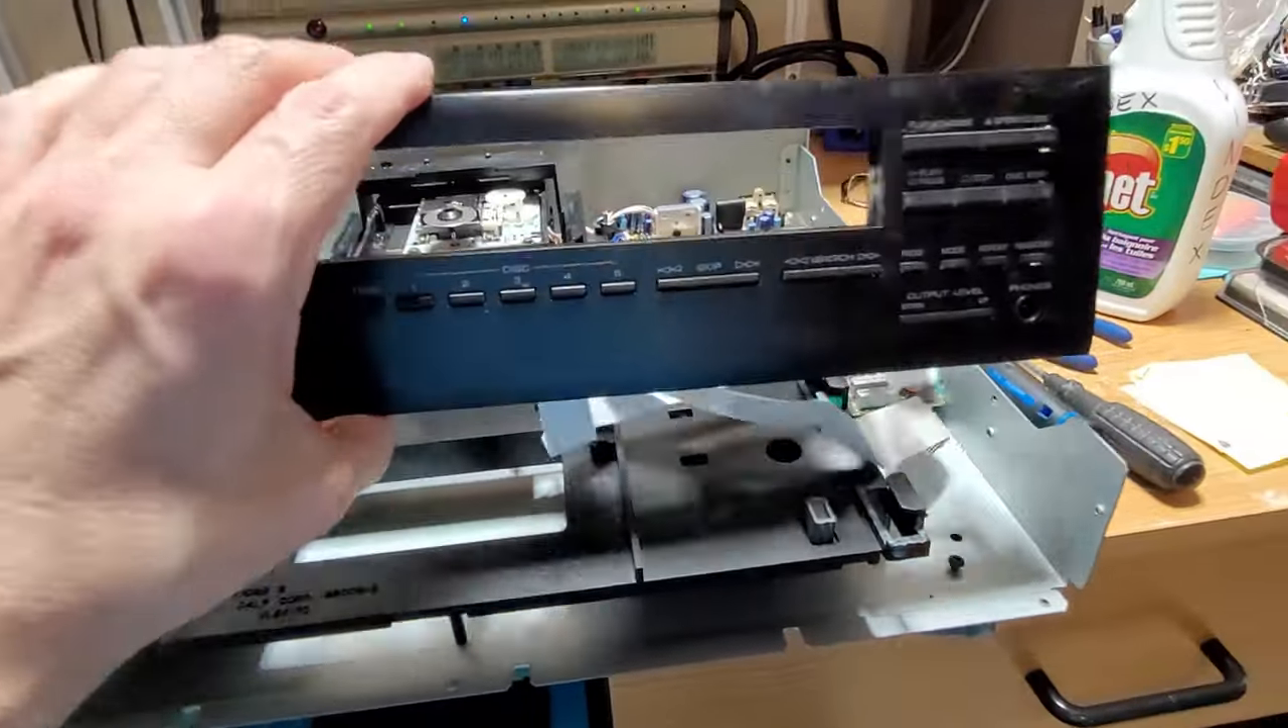So i got the face plate removed.